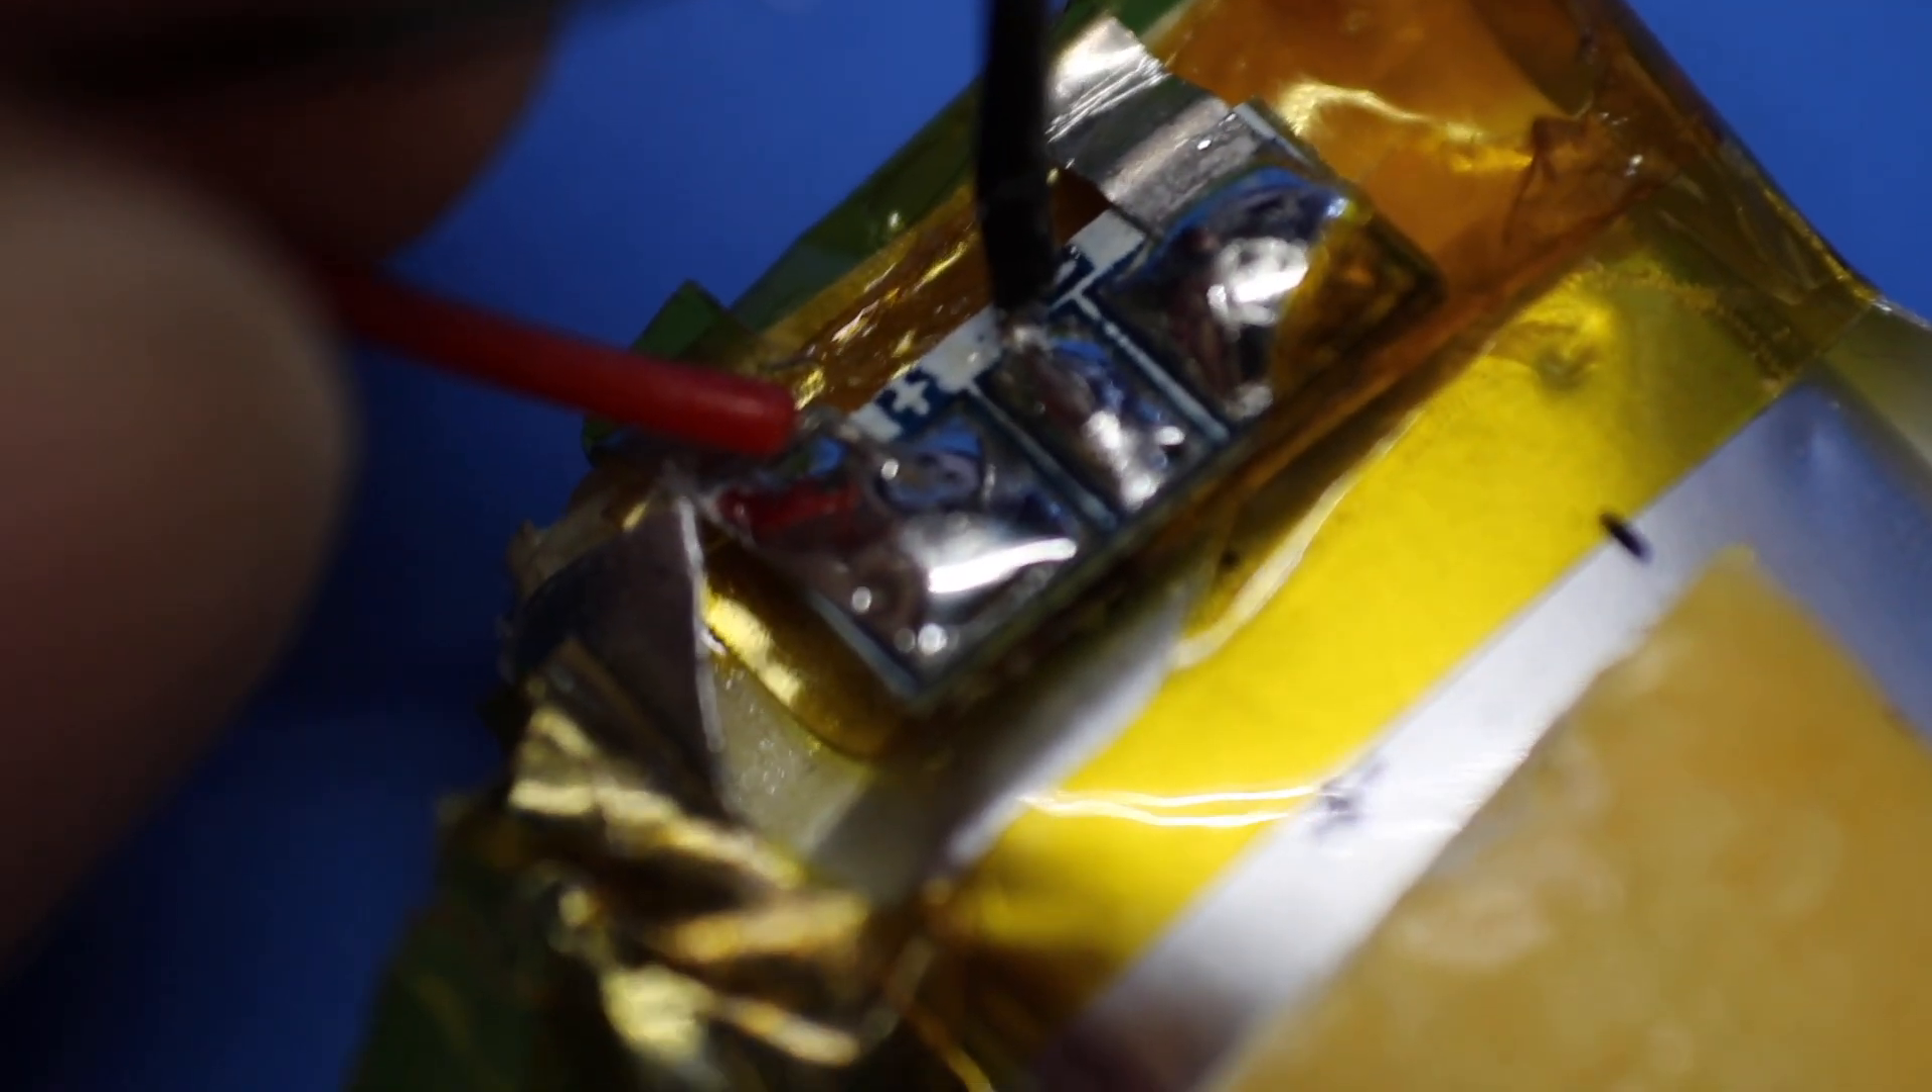I got the tape off, and you can see the metal is exposed, and so I'm going to desolder these right now.